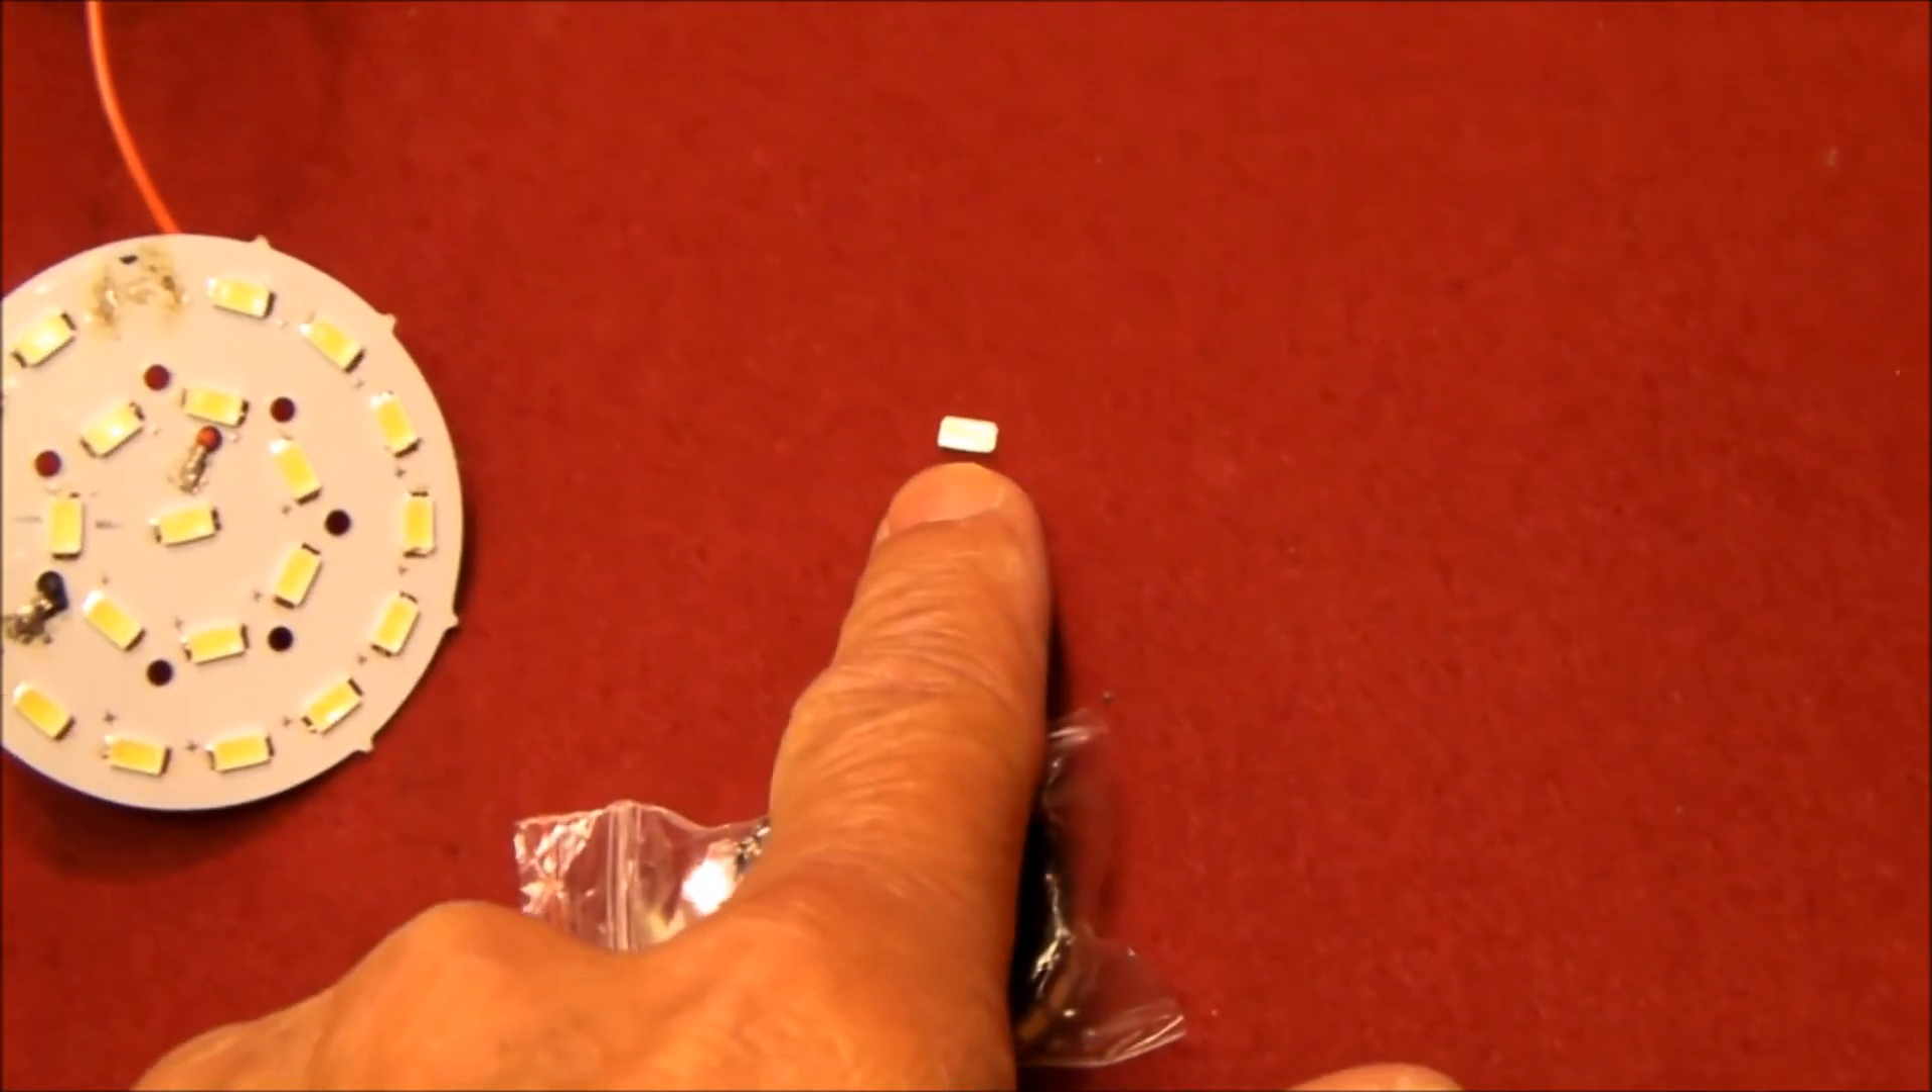So now all I've got to do is get this LED chip soldered into place here.